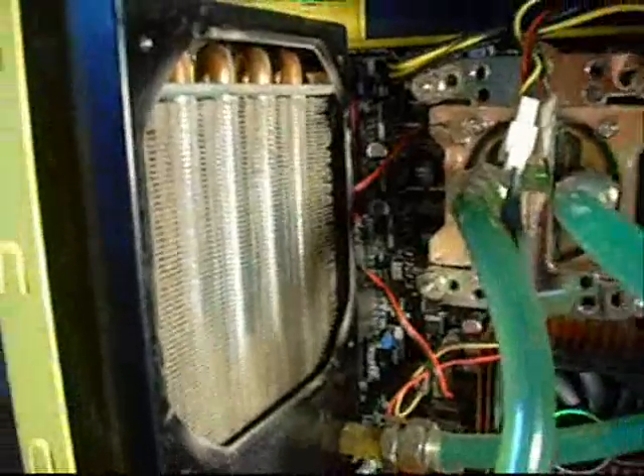Okay we have the fan off the radiator.